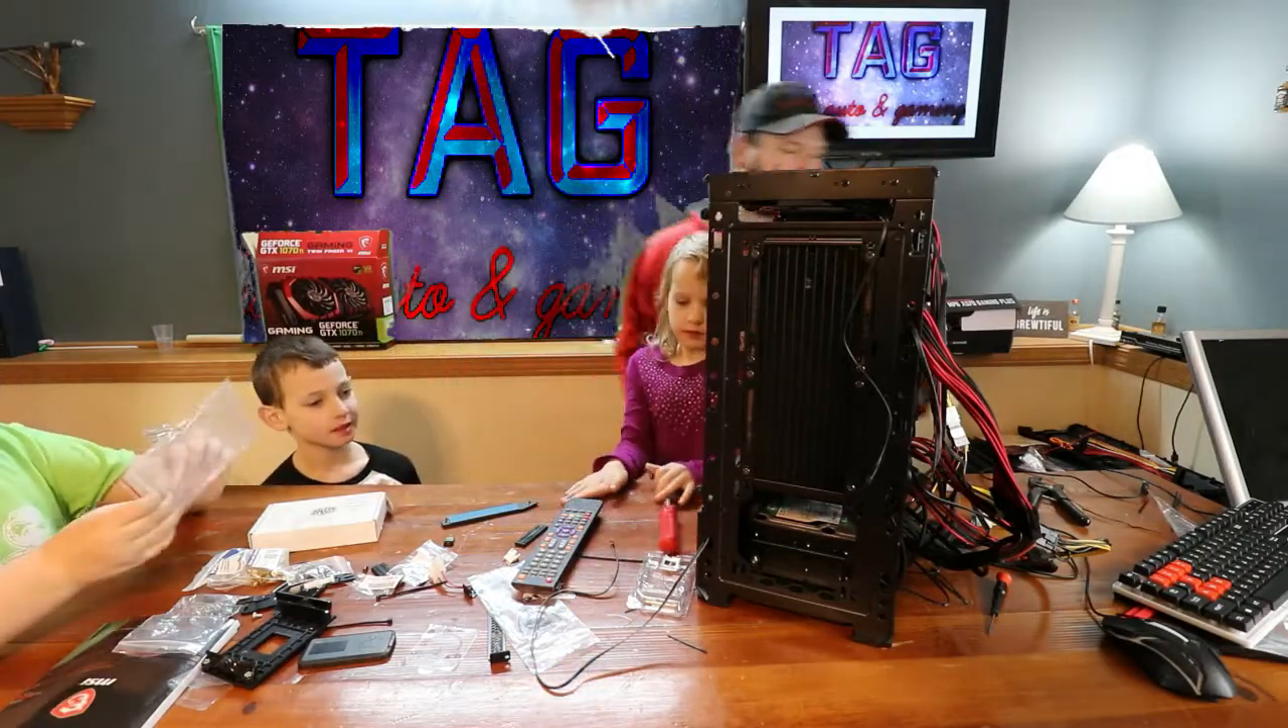It's not finished wiring it up. We got all these wires.